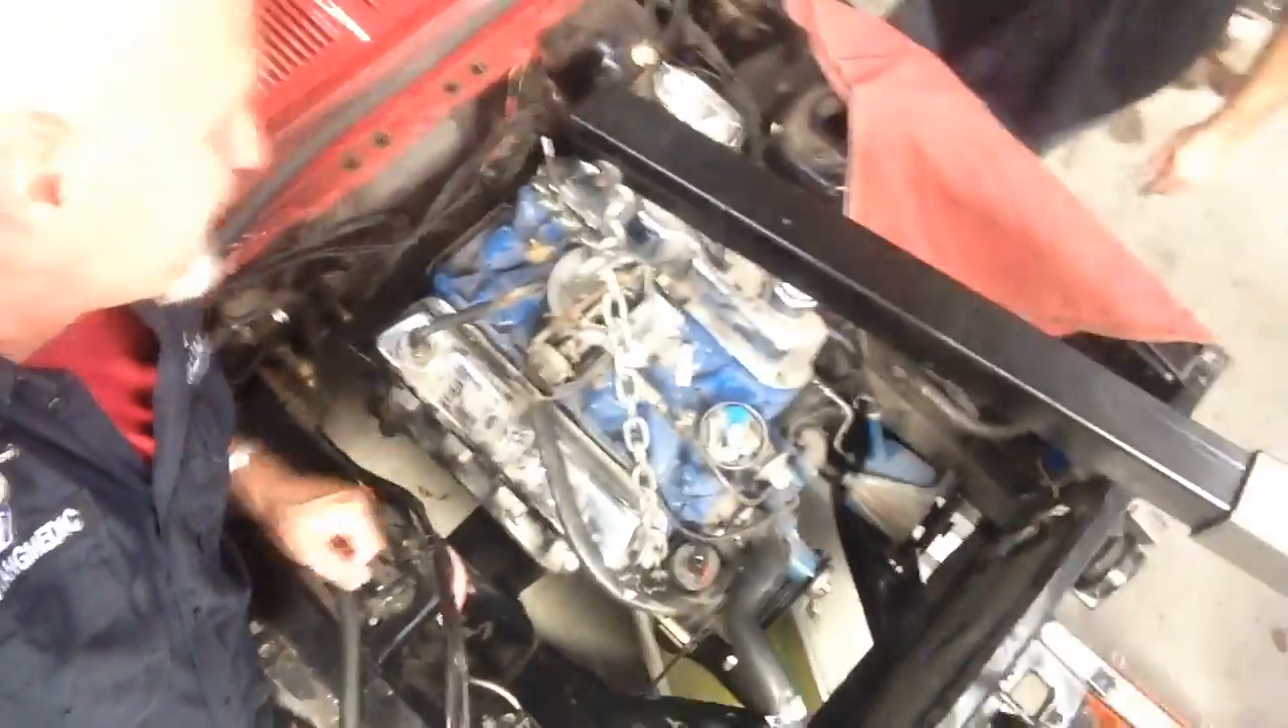There's a view of the motor about to come out.